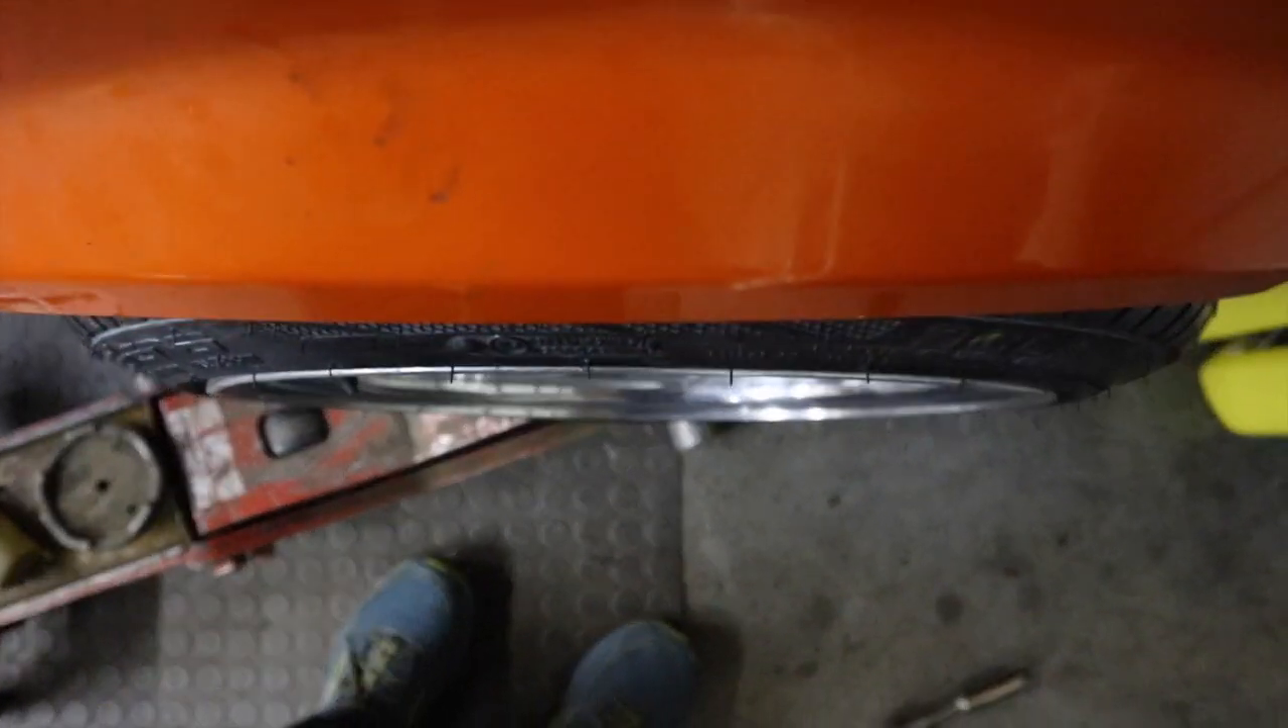So looking straight down on it, you can see the tire still comes just outside of the fender lip here.